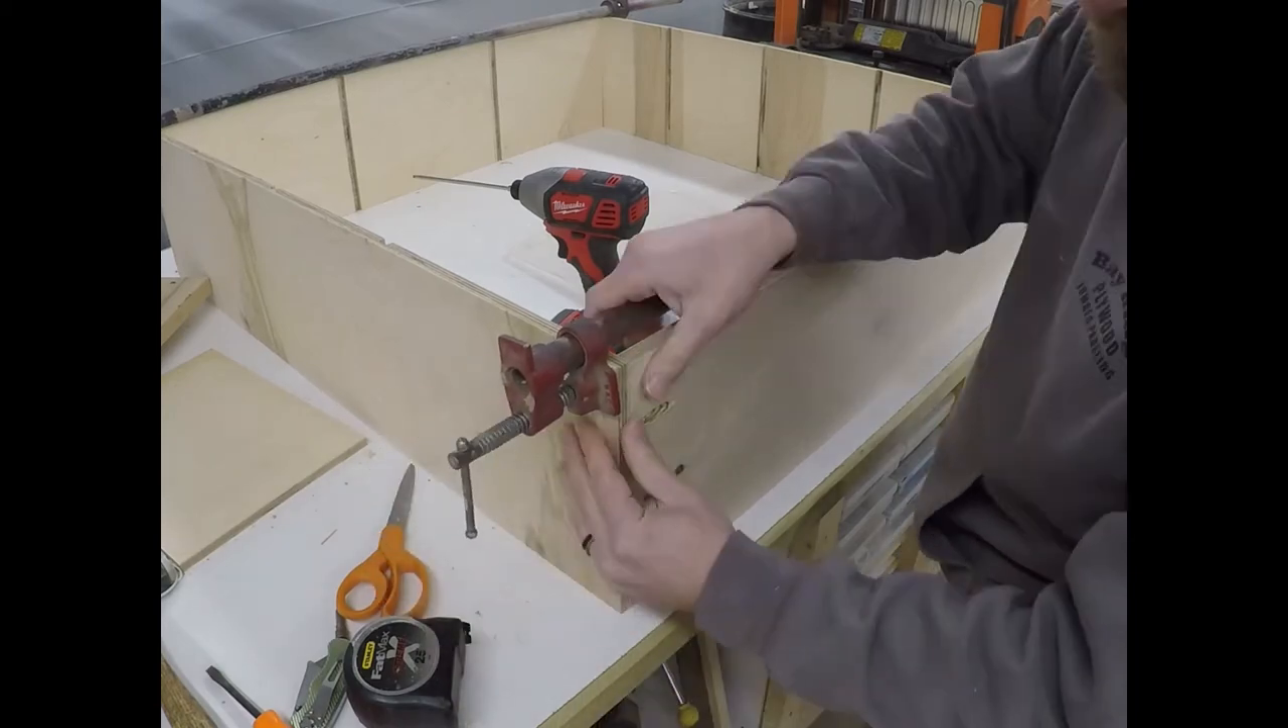With the help of some pipe clamps, I put the outside box together of the house.